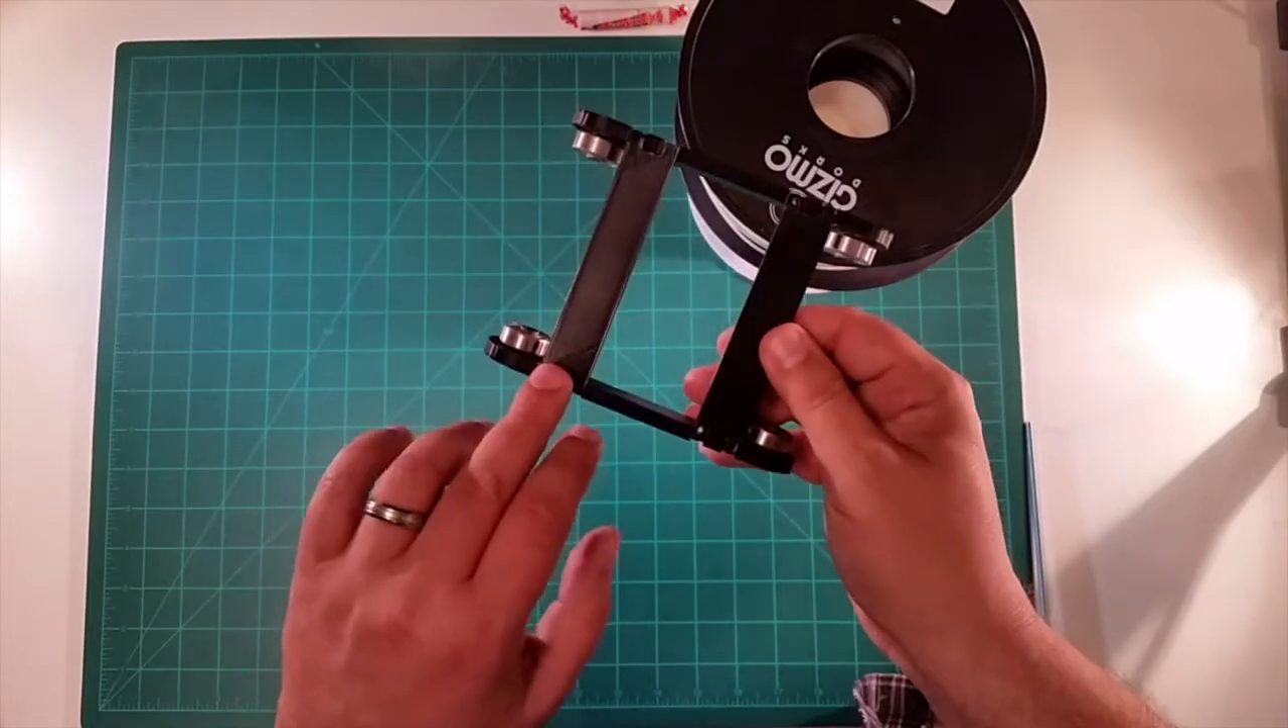Here we are back at the bench, and we've assembled the unit, and here's what it looks like.